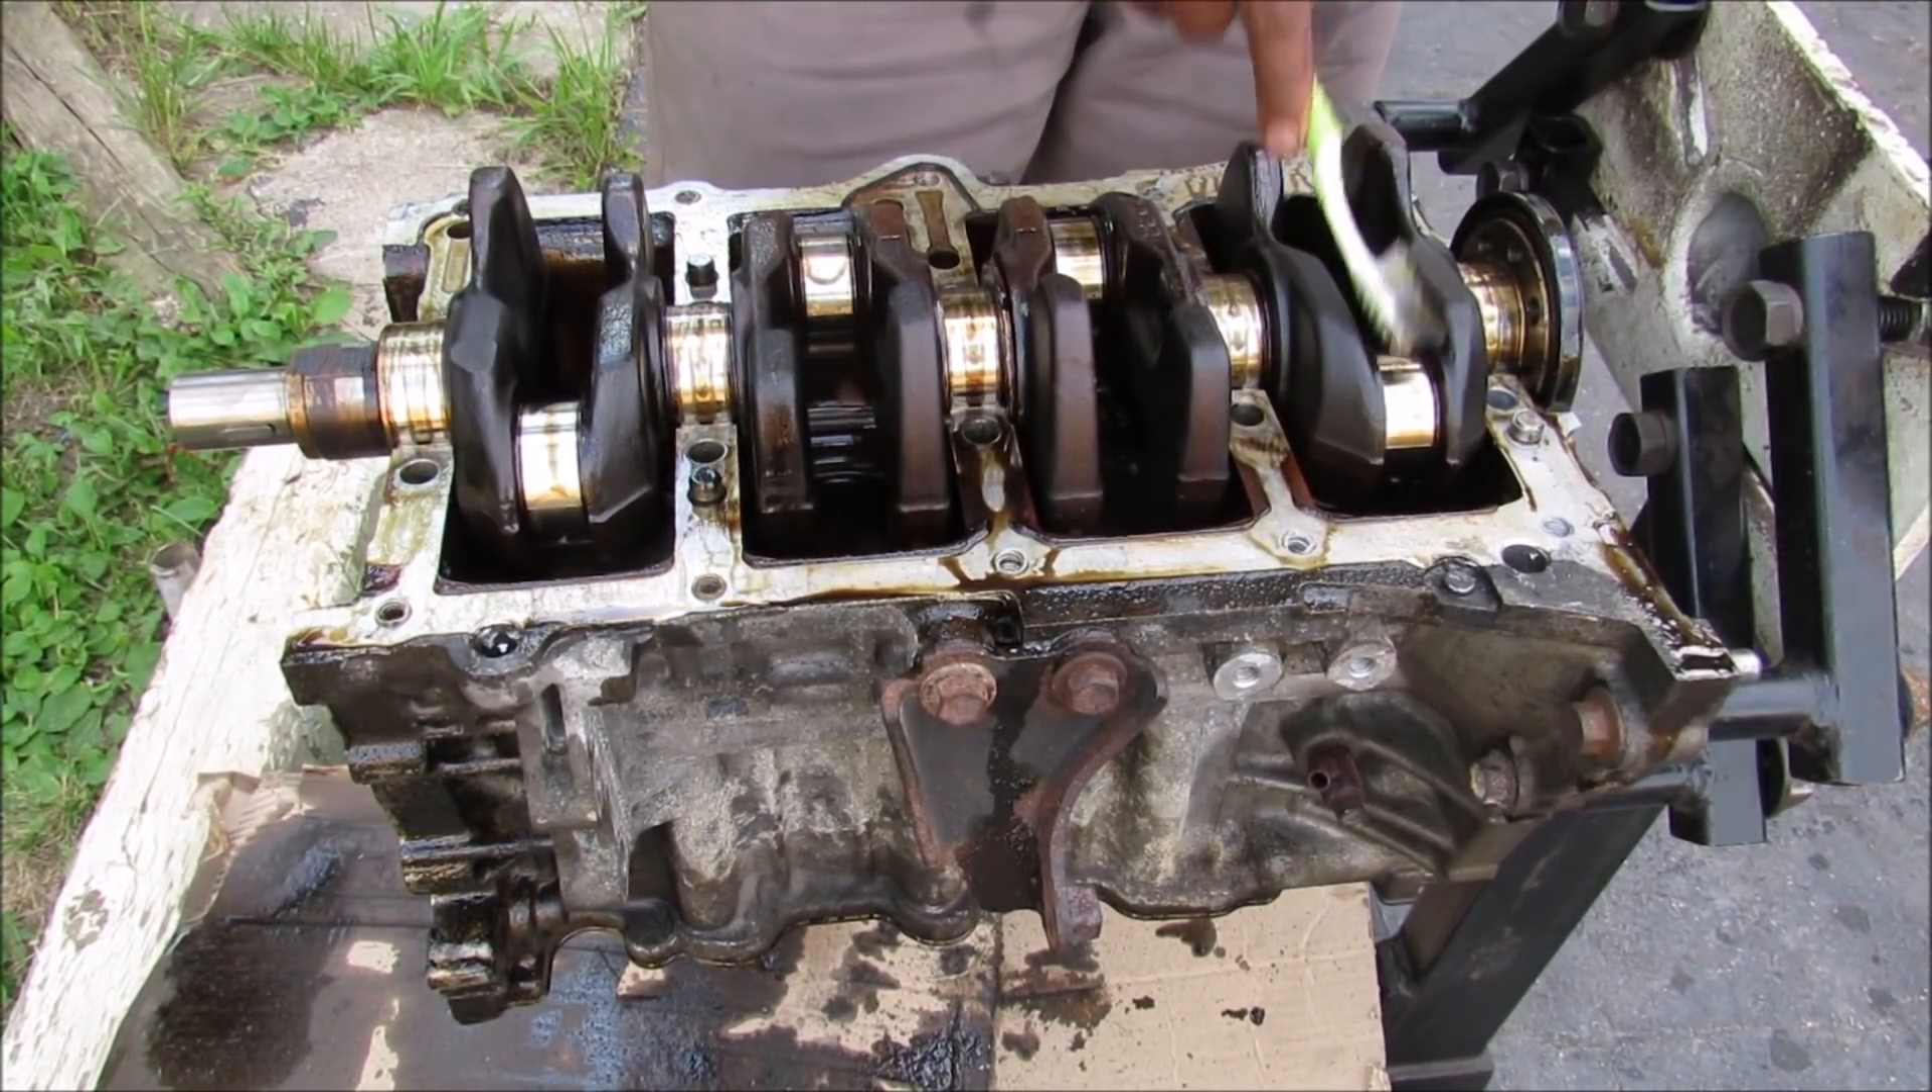So with the crankcase removed we have a clear view of the crankshaft with the offsetted connecting rod bearings up here.